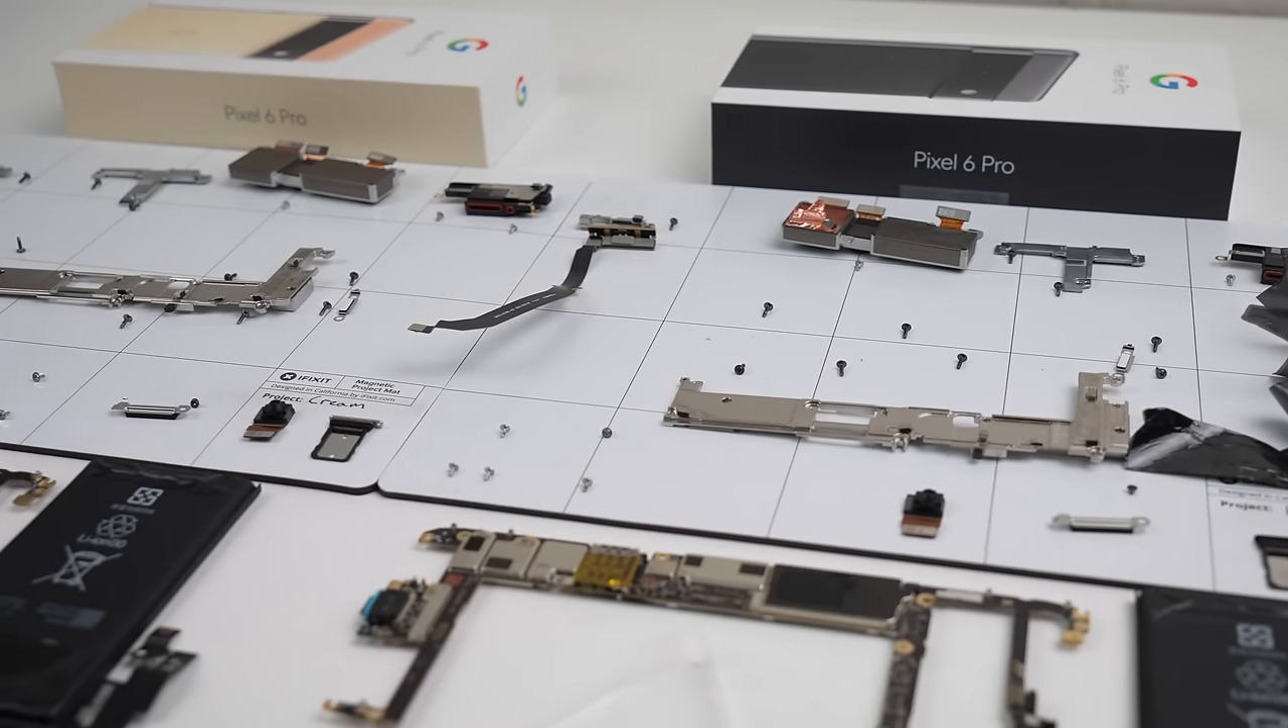With that both our Pixel 6 Pro smartphones have been completely disassembled.